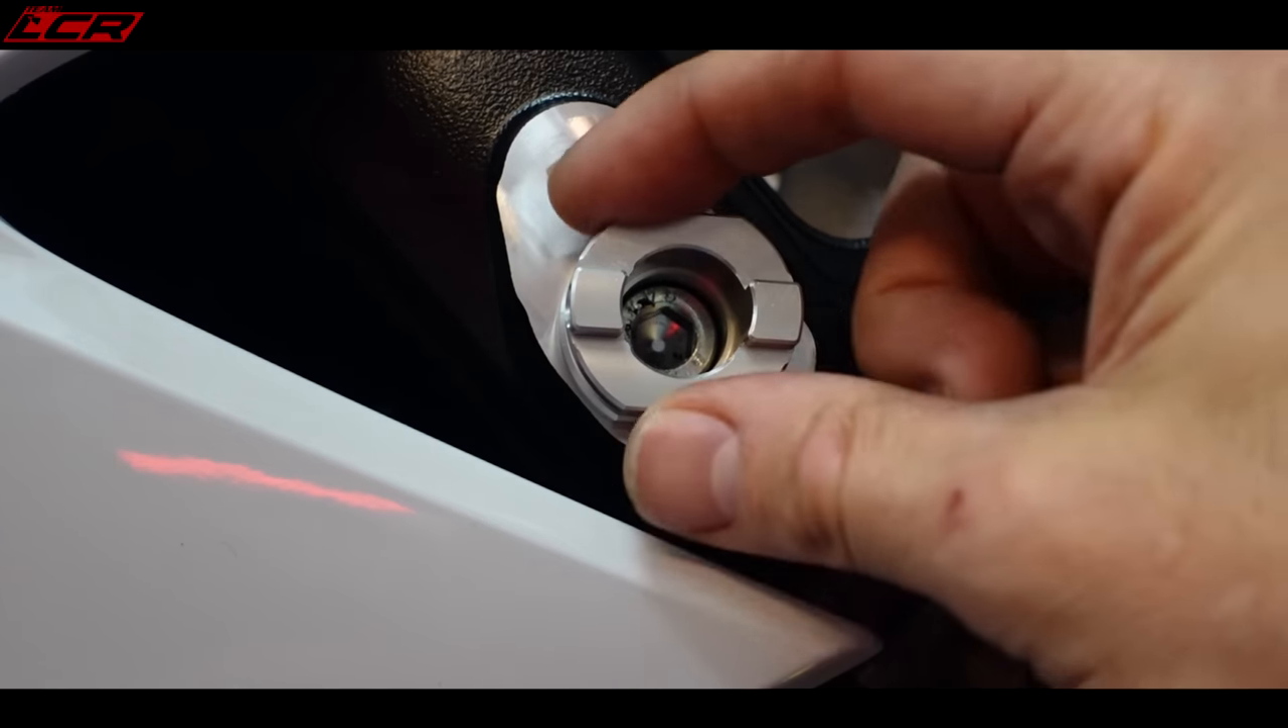As you can see, the bolt is really recessed in there. So there's no chance of that bolt really catching and damaging the frame. It's not sticking out right on the outside of the crash protection, which they are on a lot of them. It's recessed right in.